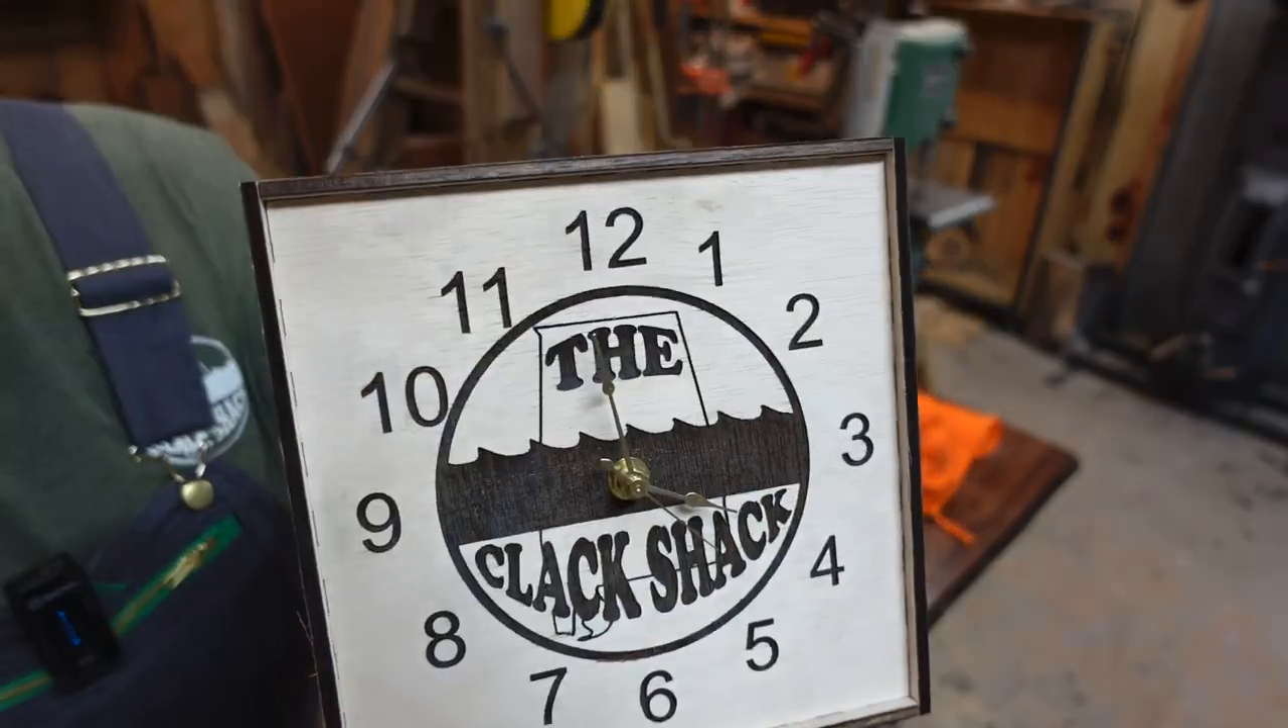So now I've got my little clock put together.